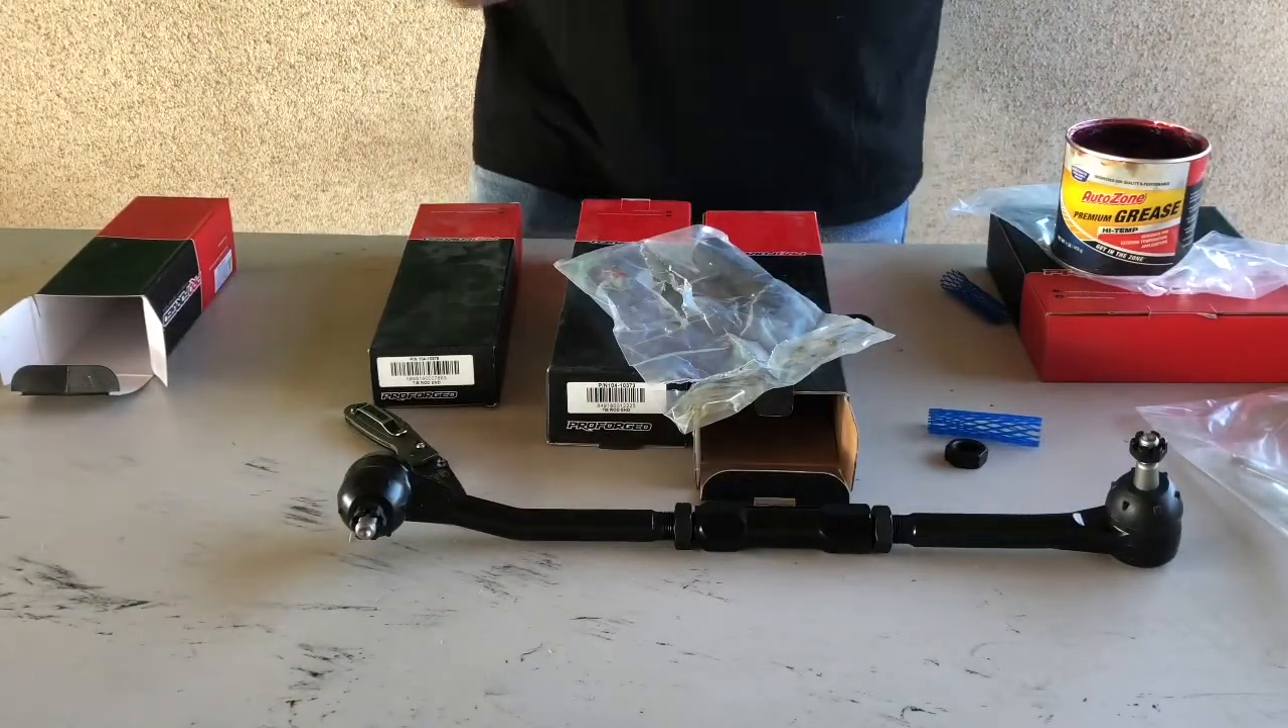So there we have an assembled tie rod. You got your inner and outer with your adjusting sleeve on it.